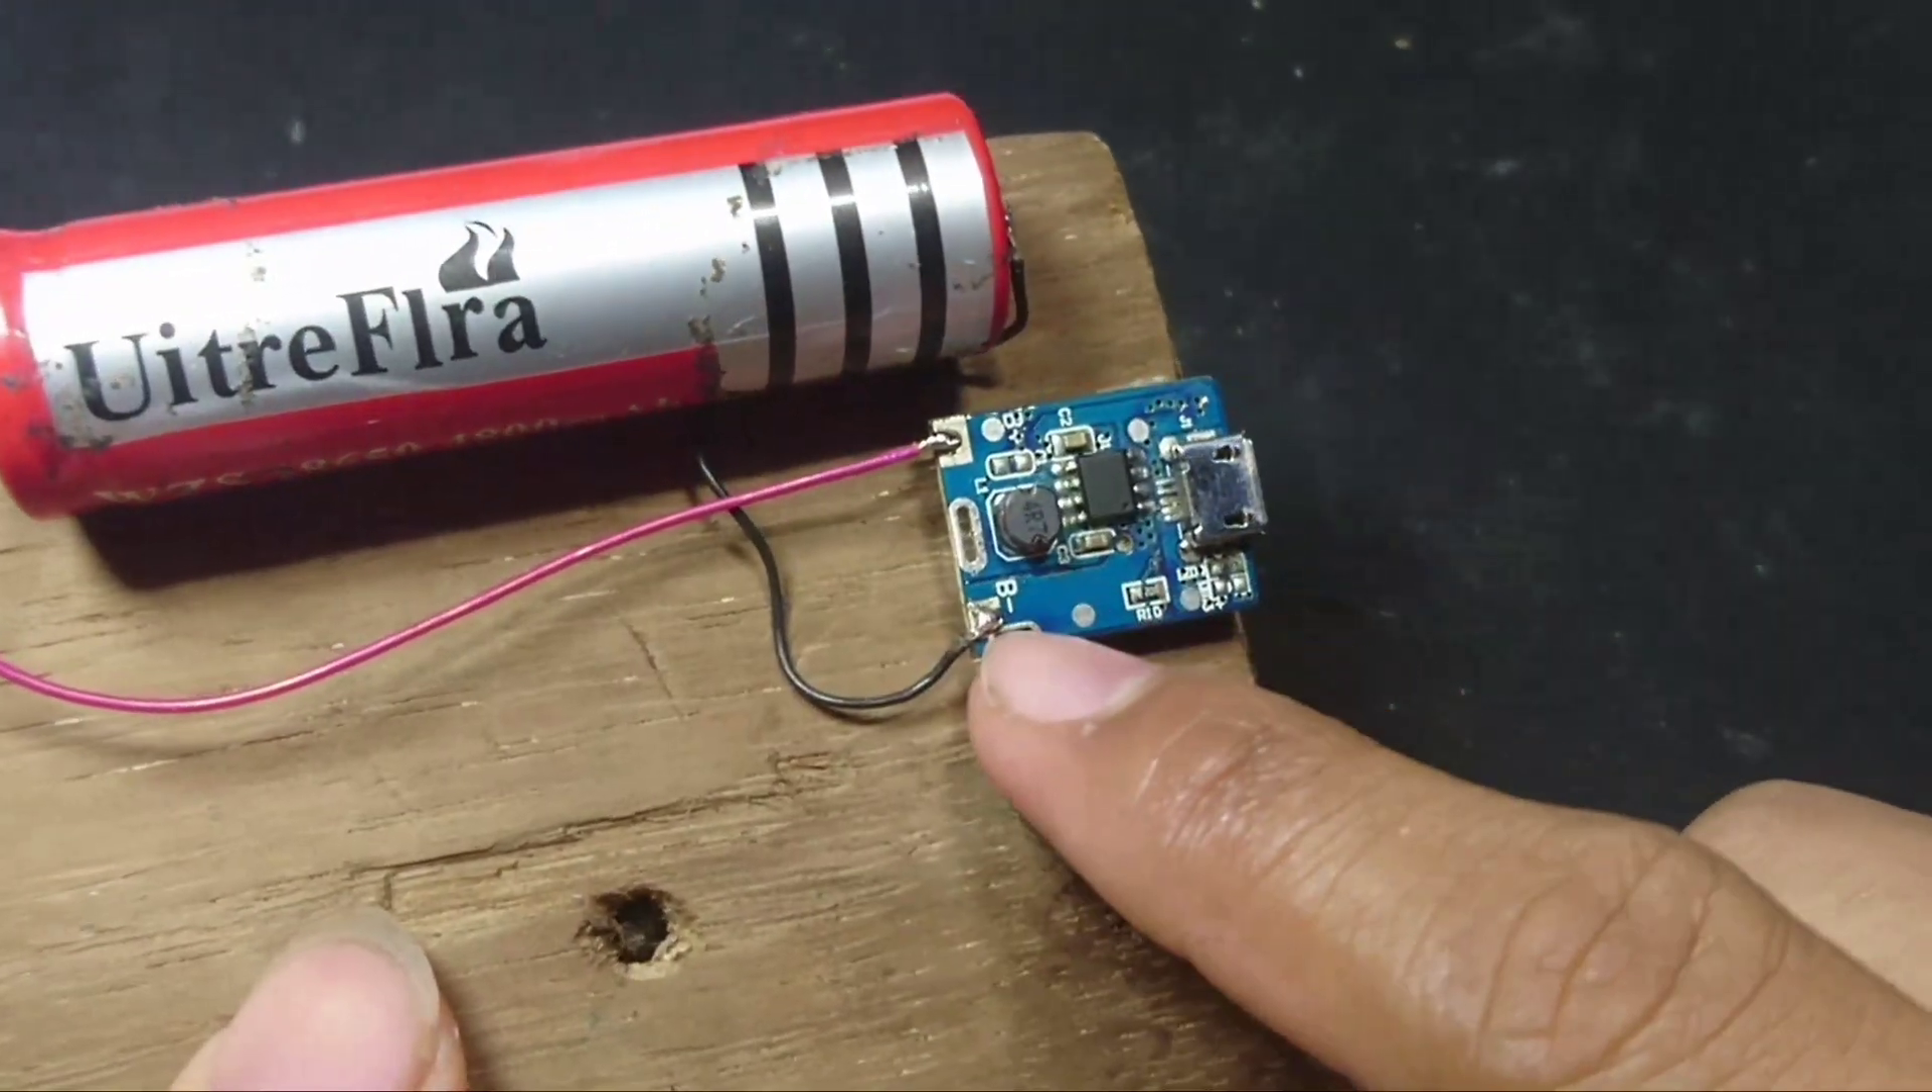Sudah kita pasang seperti ini teman-teman Untuk kabel-kabelnya ya.